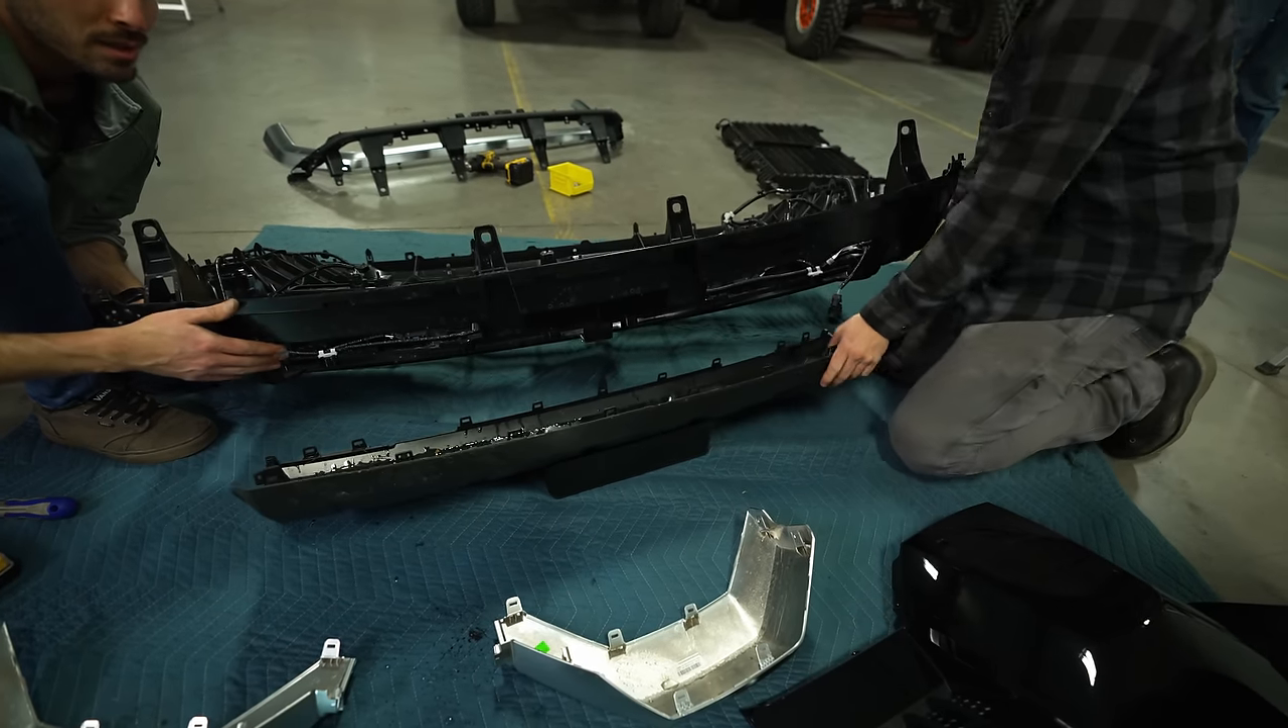Um we had to disassemble the grille the grille is part of the bumper and everything up front but we have to take get the wiring harness out.